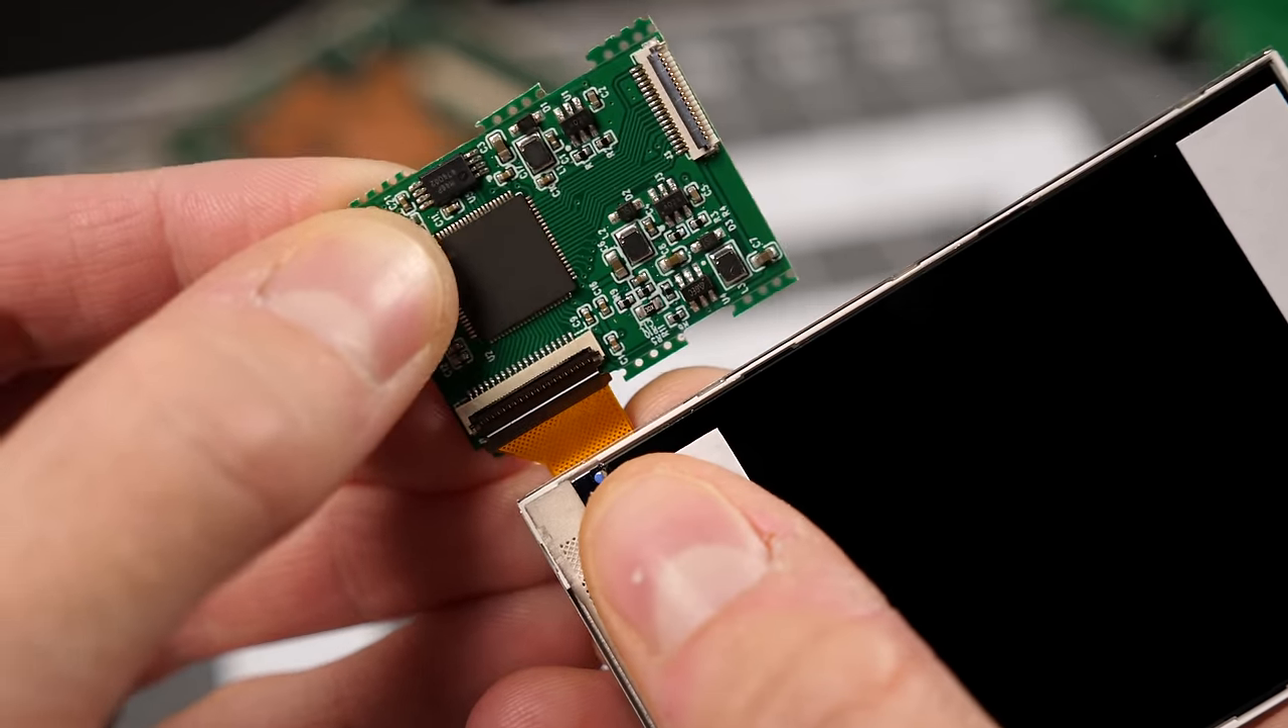Next, I connected the small display board to the screen's flat flex cable.